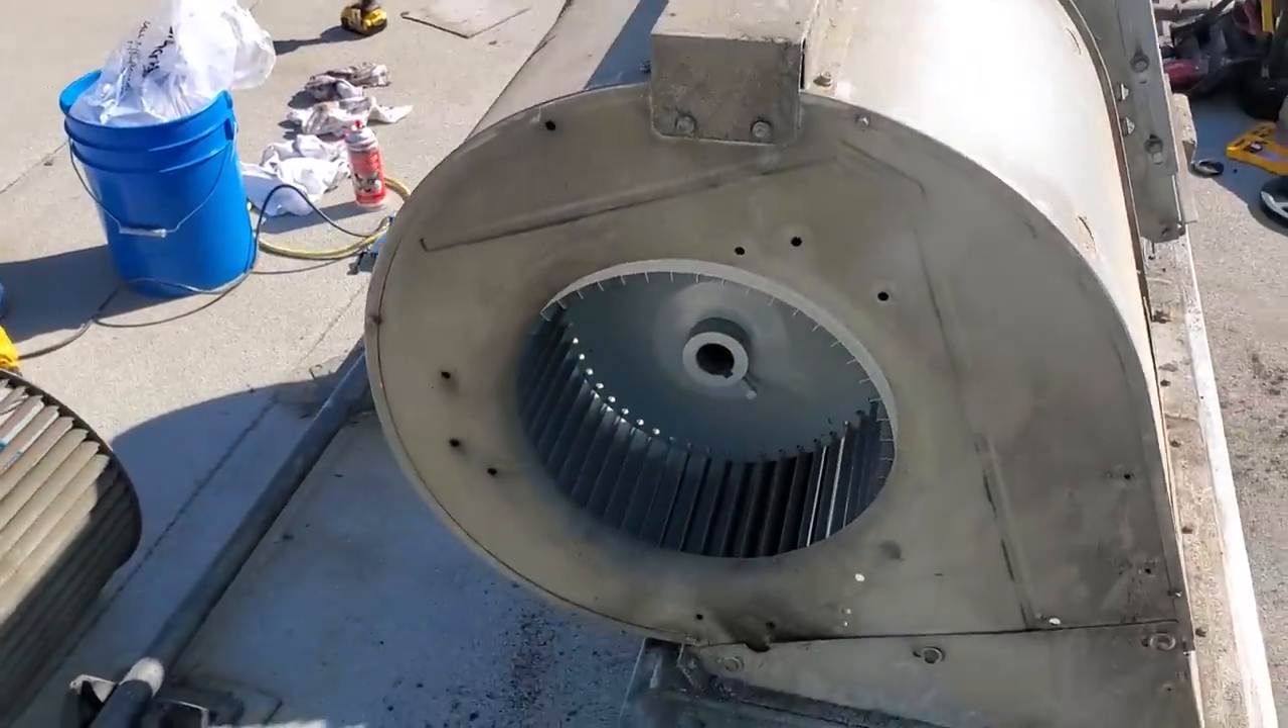We've got the blower wheels in.